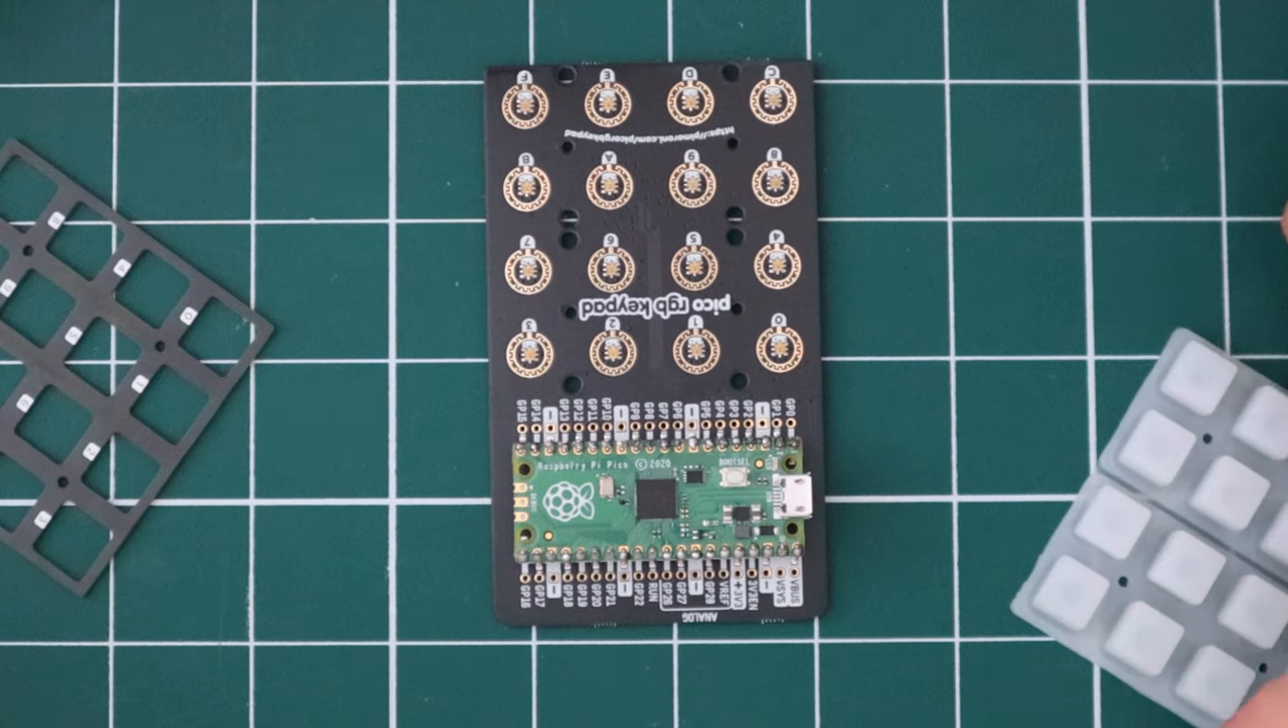So, we've got the Pico installed there, and the pins are all installed, time for the buttons.